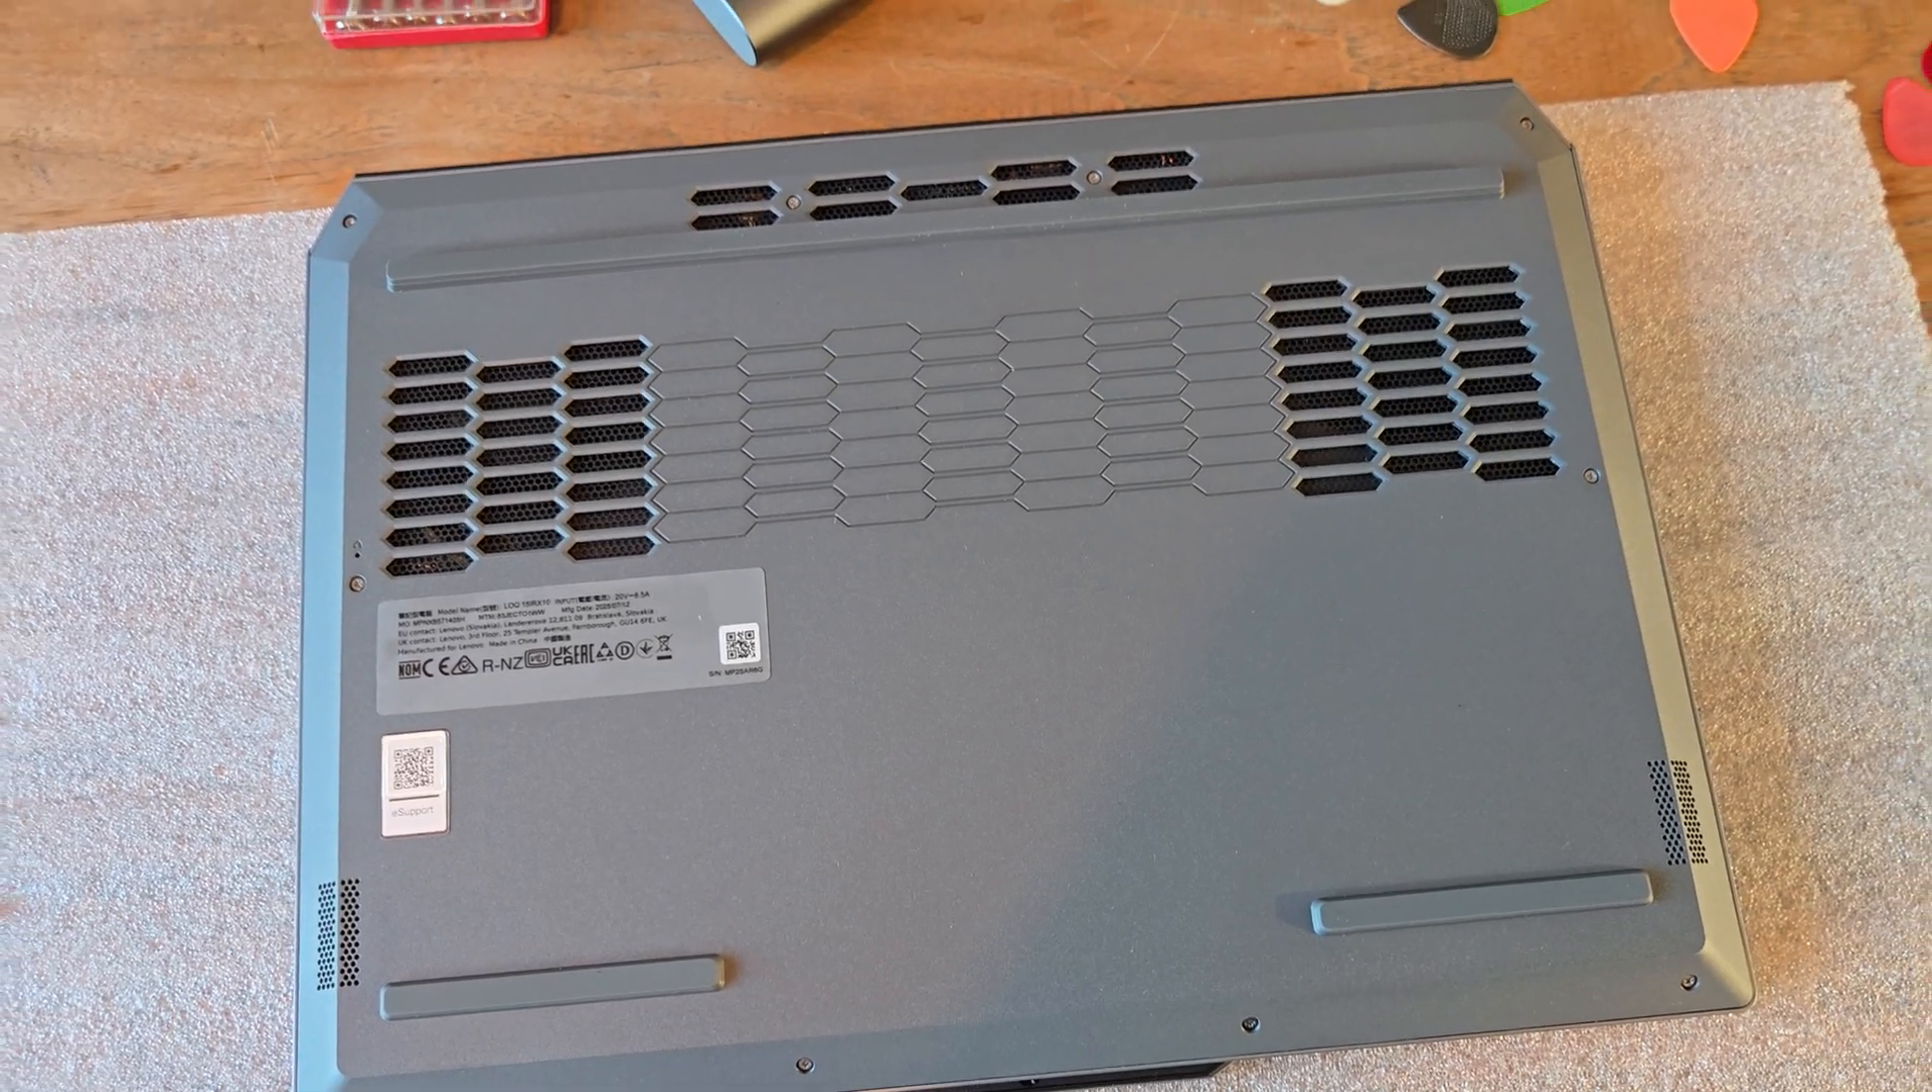So I've put my cover back on.